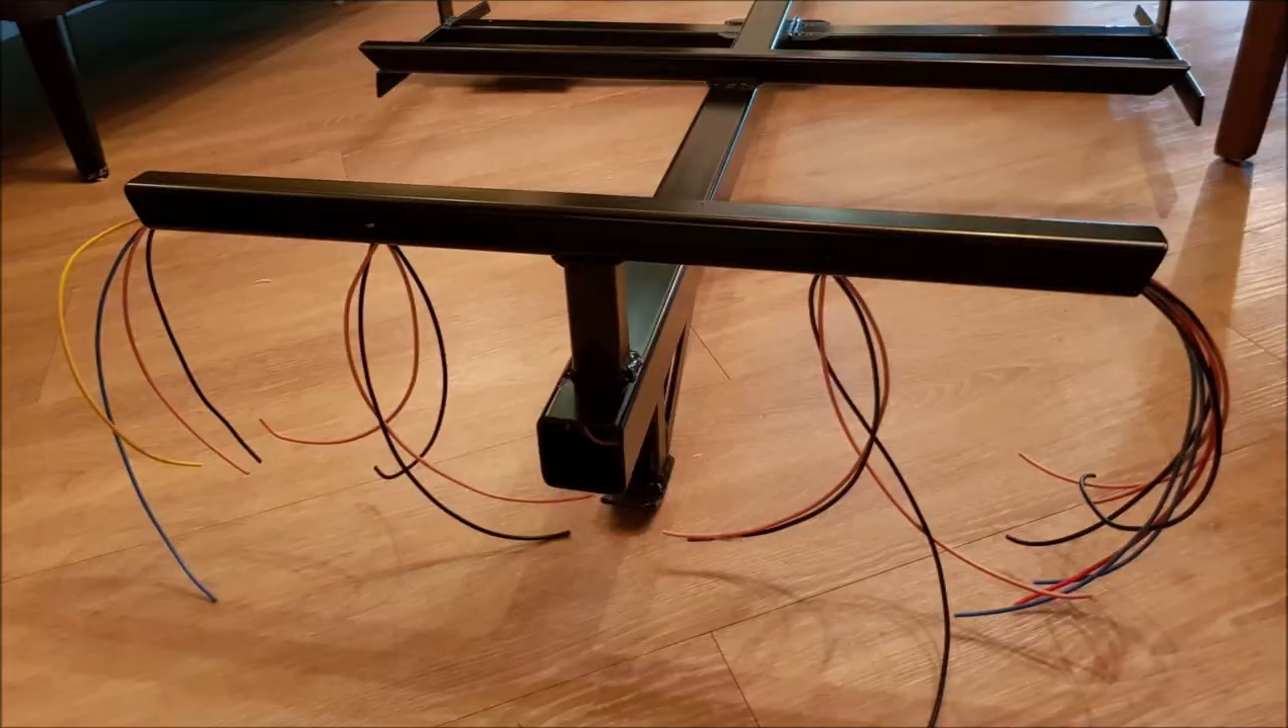Wires all threaded through the tubes all hanging out ready to be connected to lights indicators and so on.